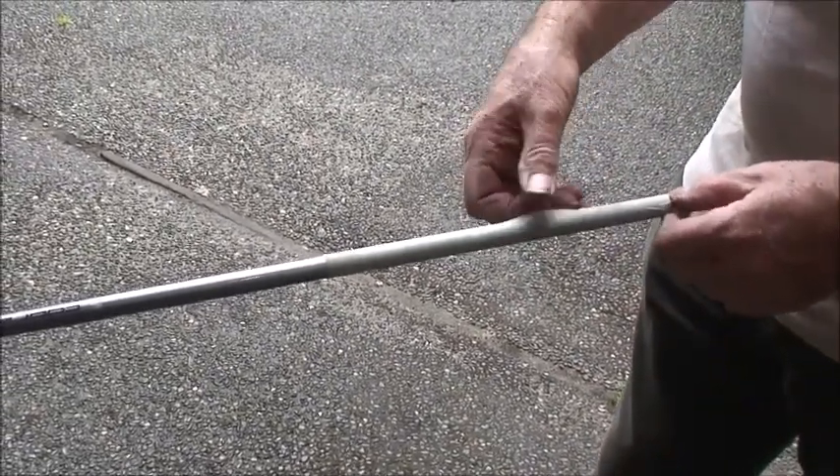And there you go. The old grip is off.